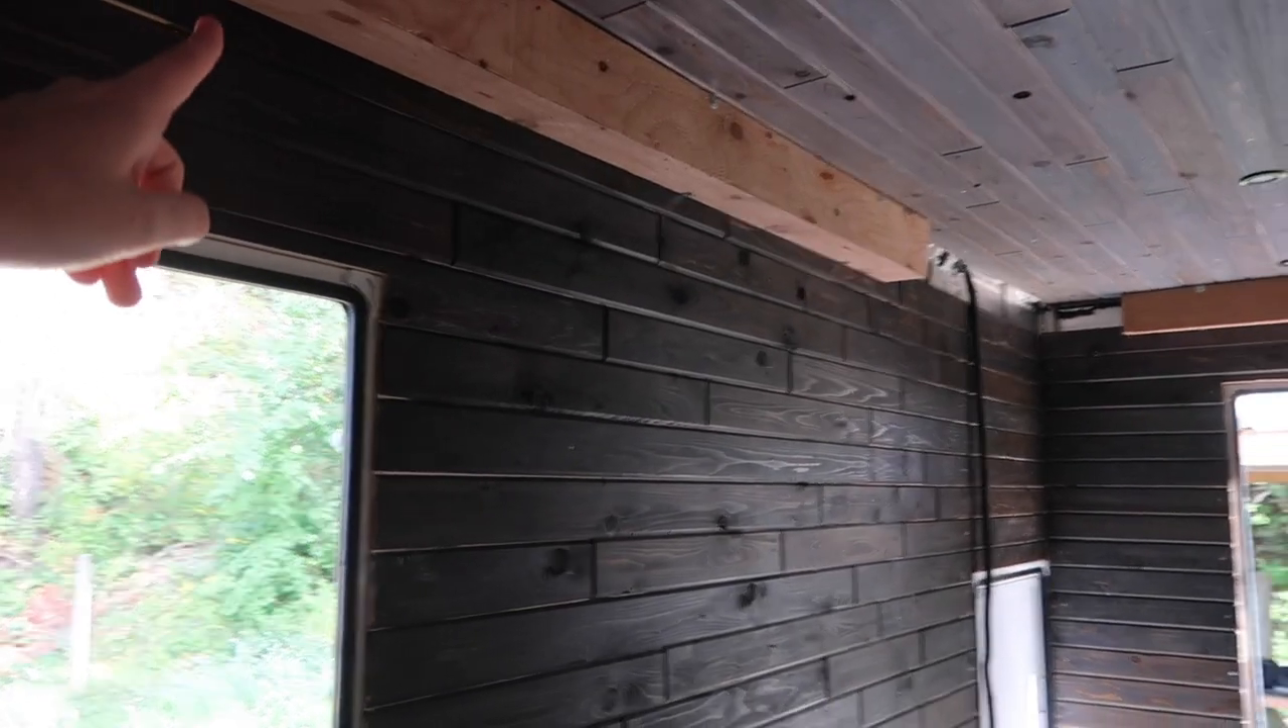So now you can see we have these boxes up for our electrical along the ambulance.